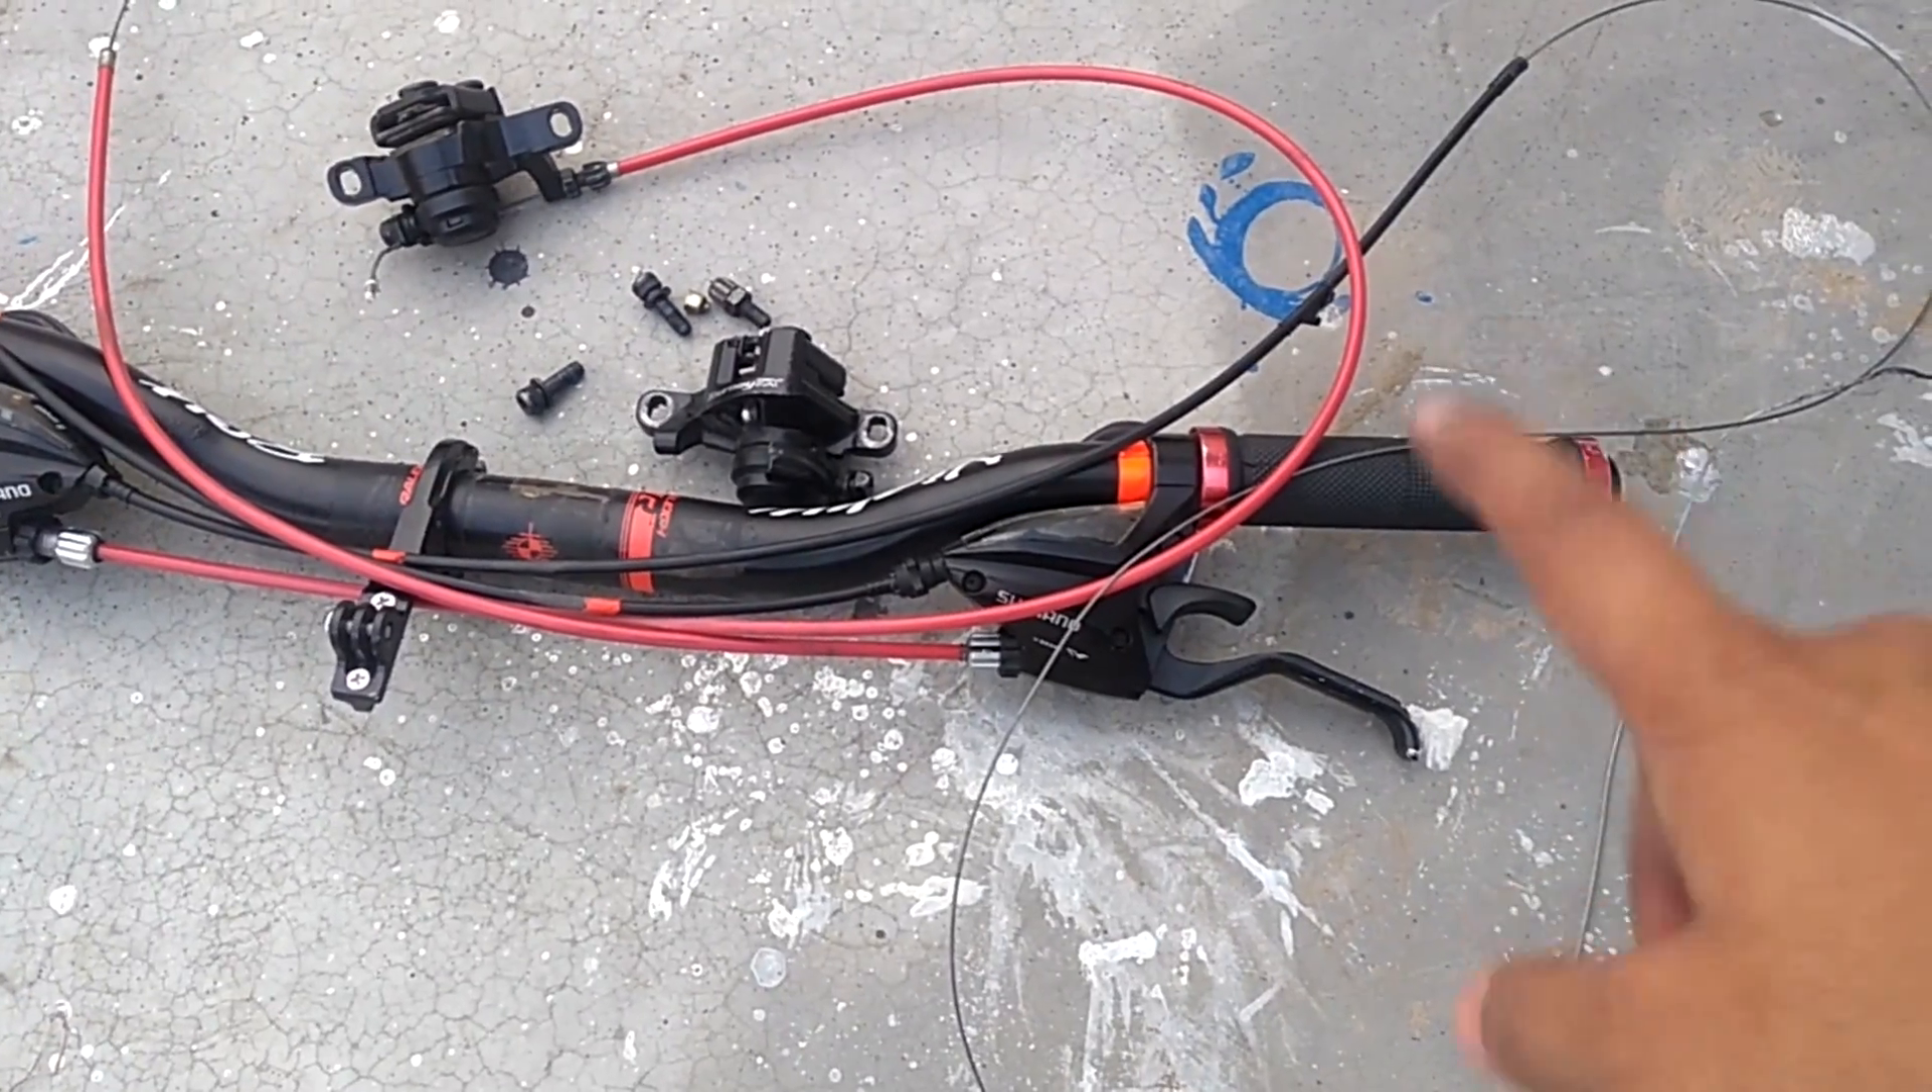So guys as you can see i have removed the entire set the whole handlebar brake and shifter combo set and the grips all are removed from the bike.